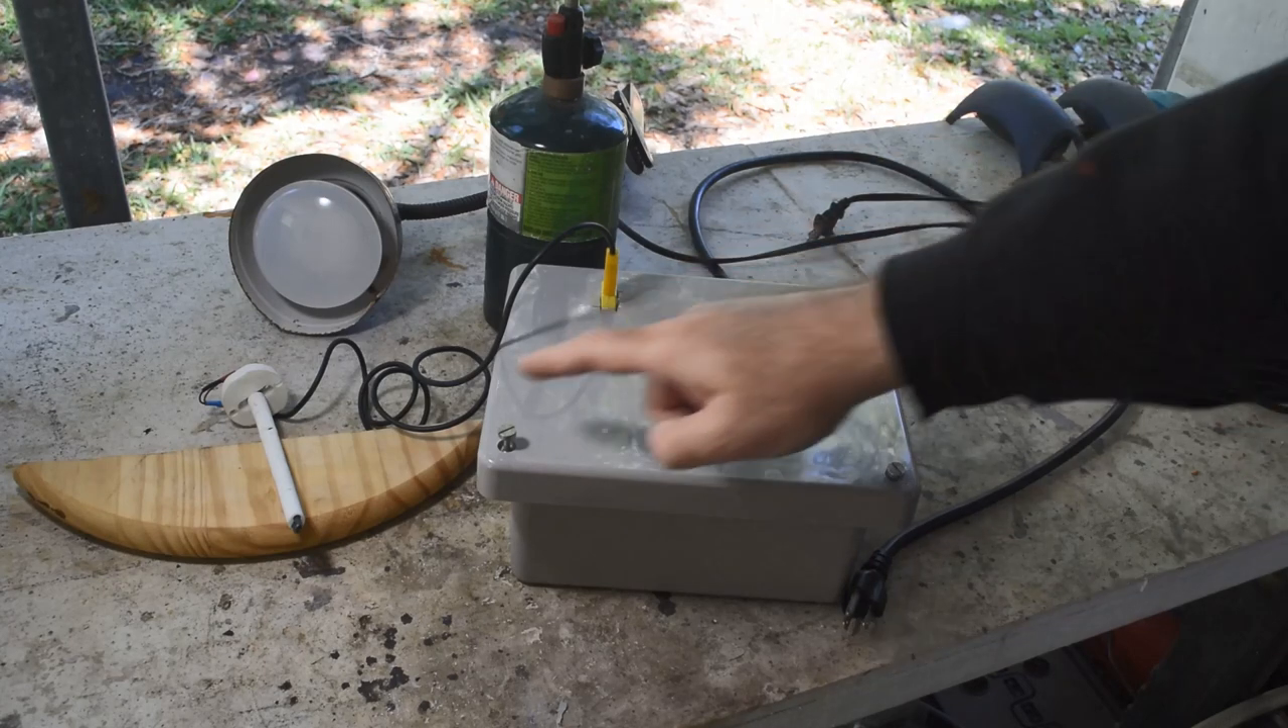First, I have one of my kiln thermocouples plugged into the socket here.